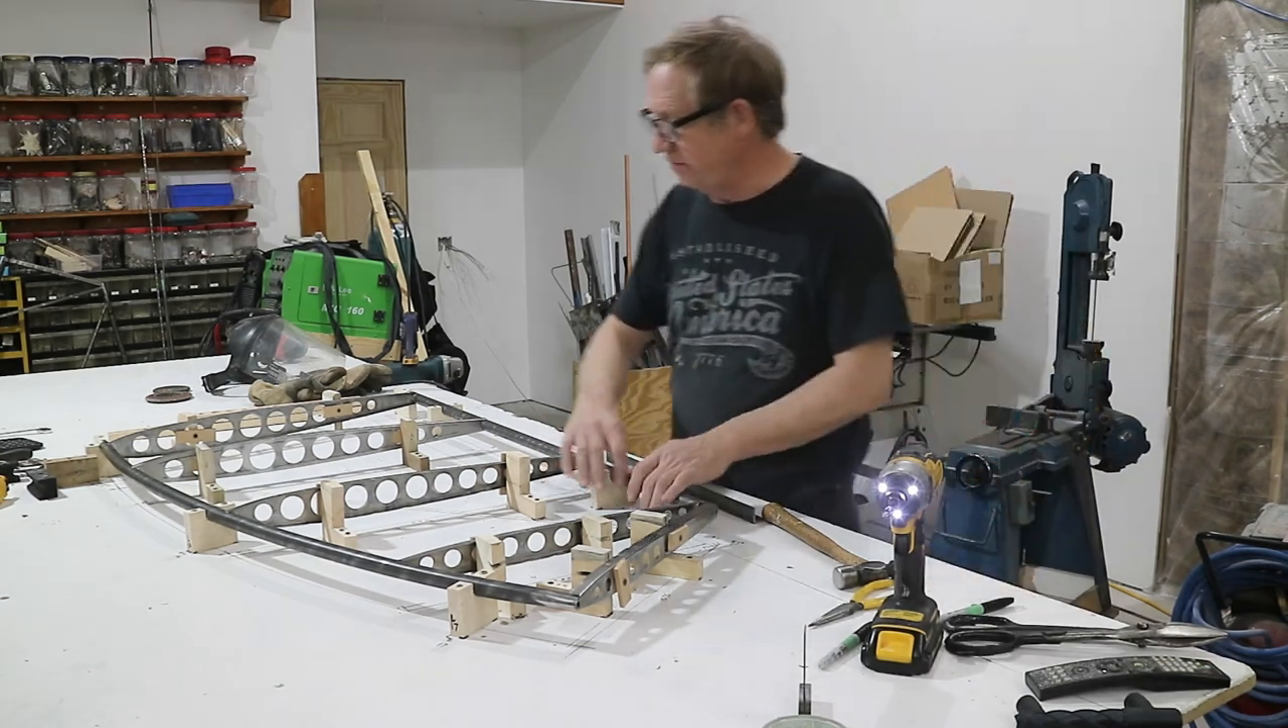There you go got all the ribs in they've all been fitted.